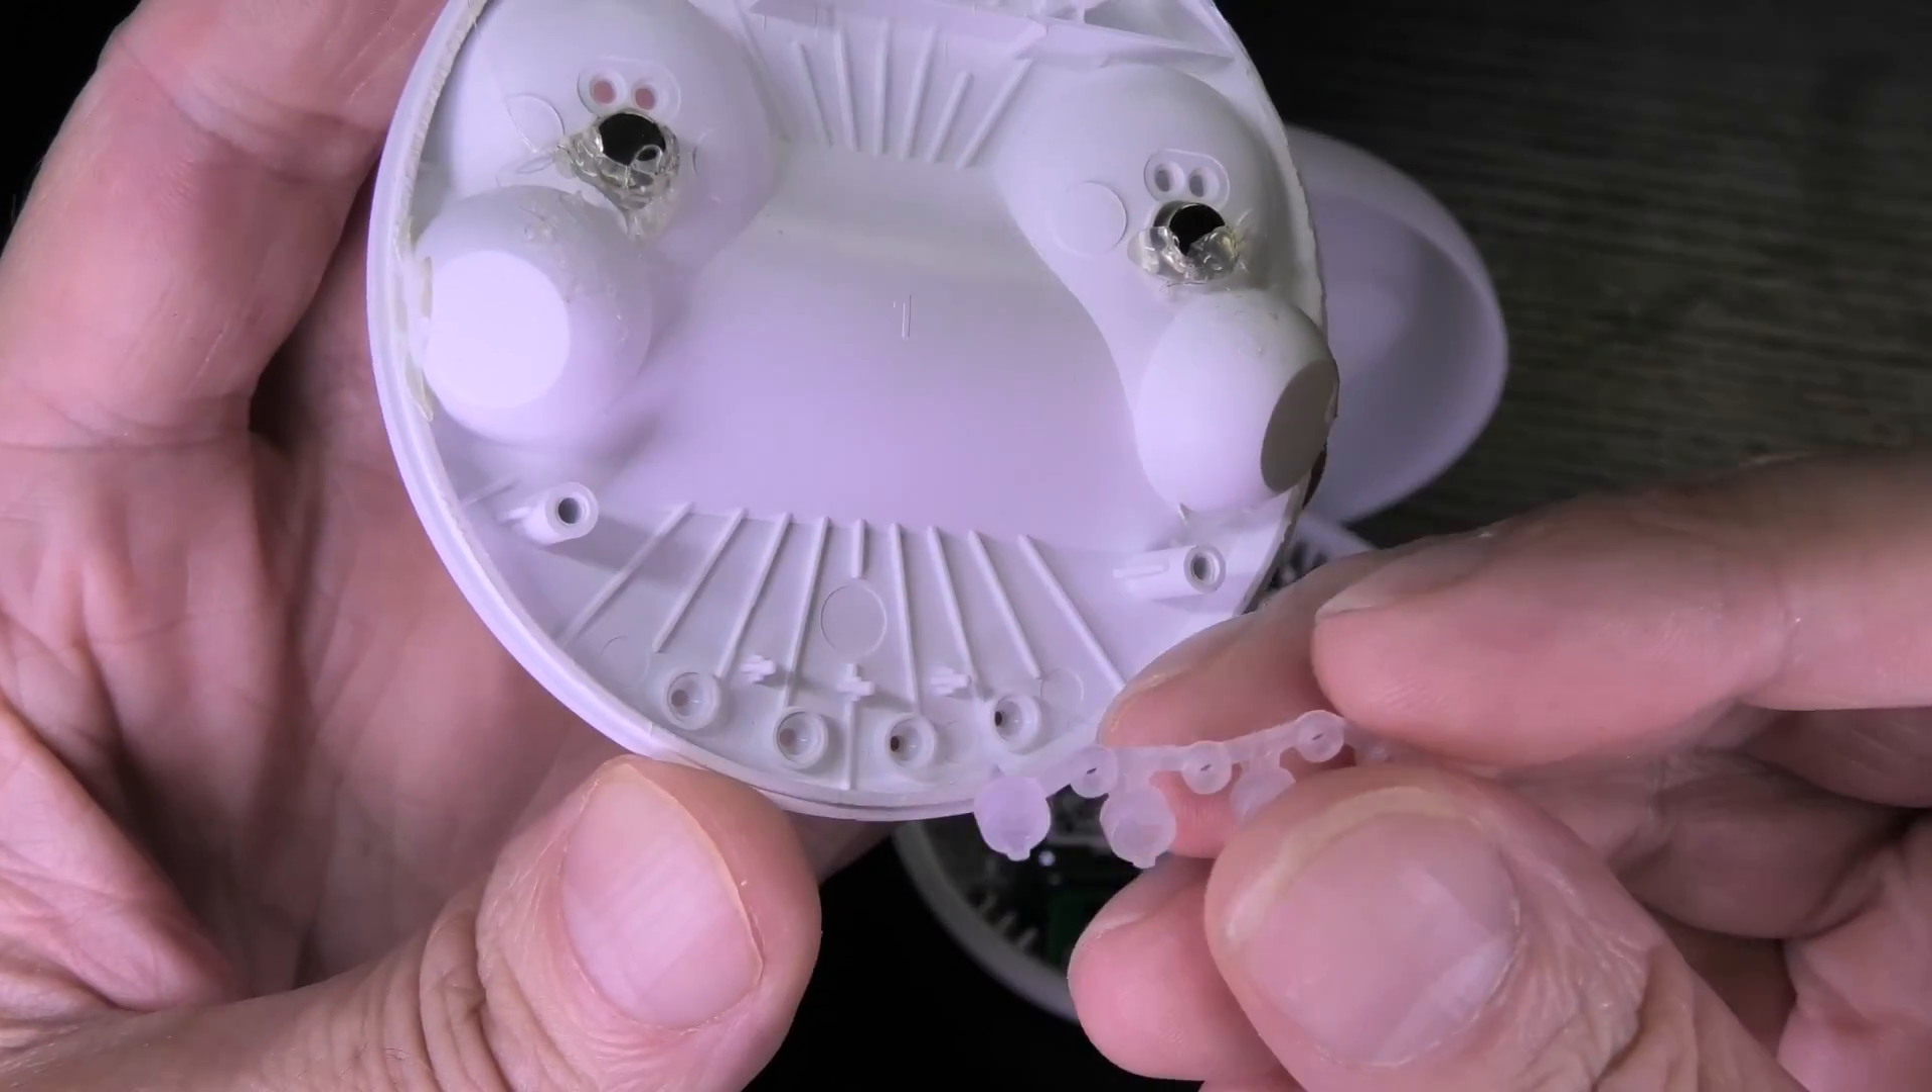So while I was disassembling the charging case this little clear piece of plastic fell off. So I have to put this back into position.